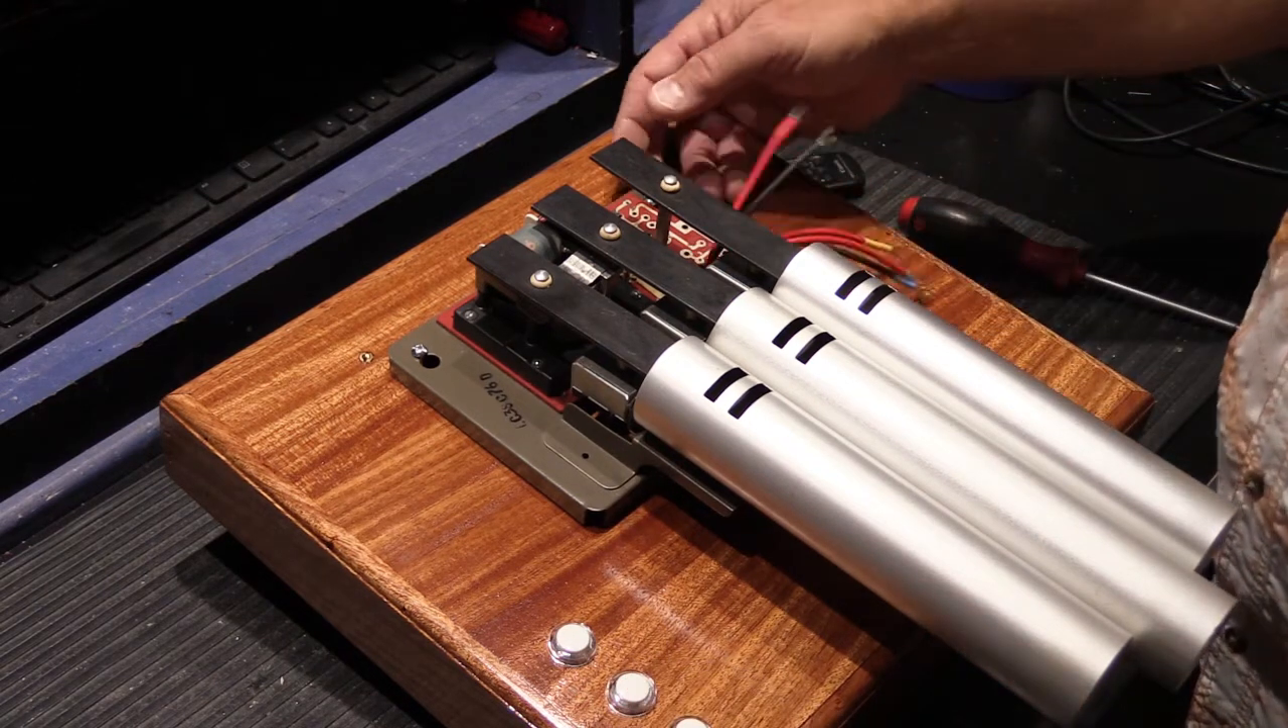Now all we have to do now that the chime base is installed all we have to do is hook up our wires so let's go ahead and do that.